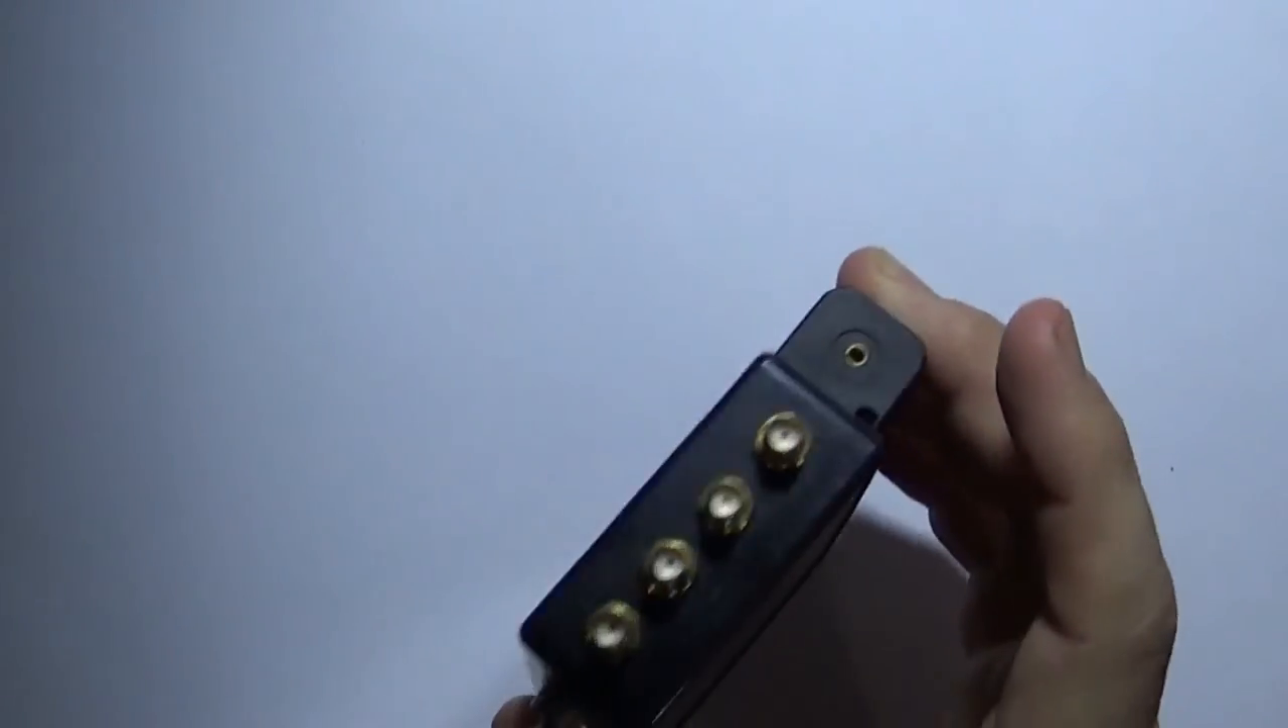But as you can see it's not completely finished yet because we don't have any antennas.